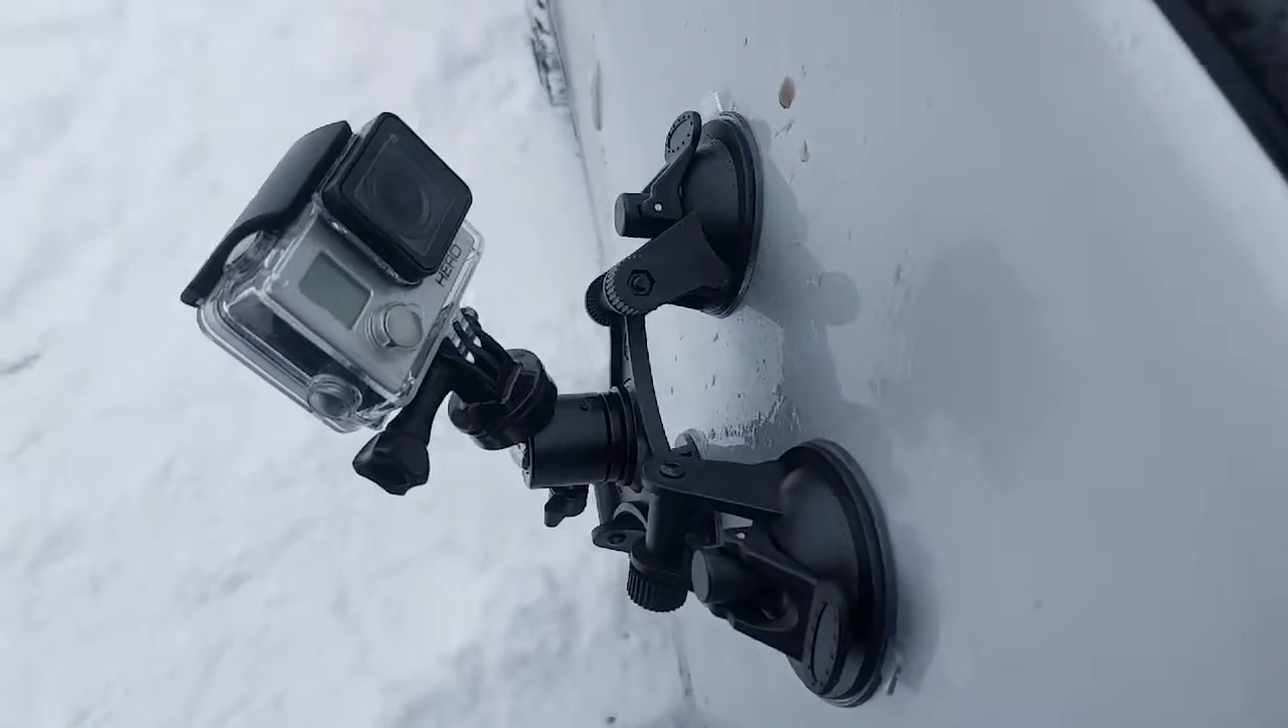Now to go get the GoPro ready. GoPro is now on and mounted.